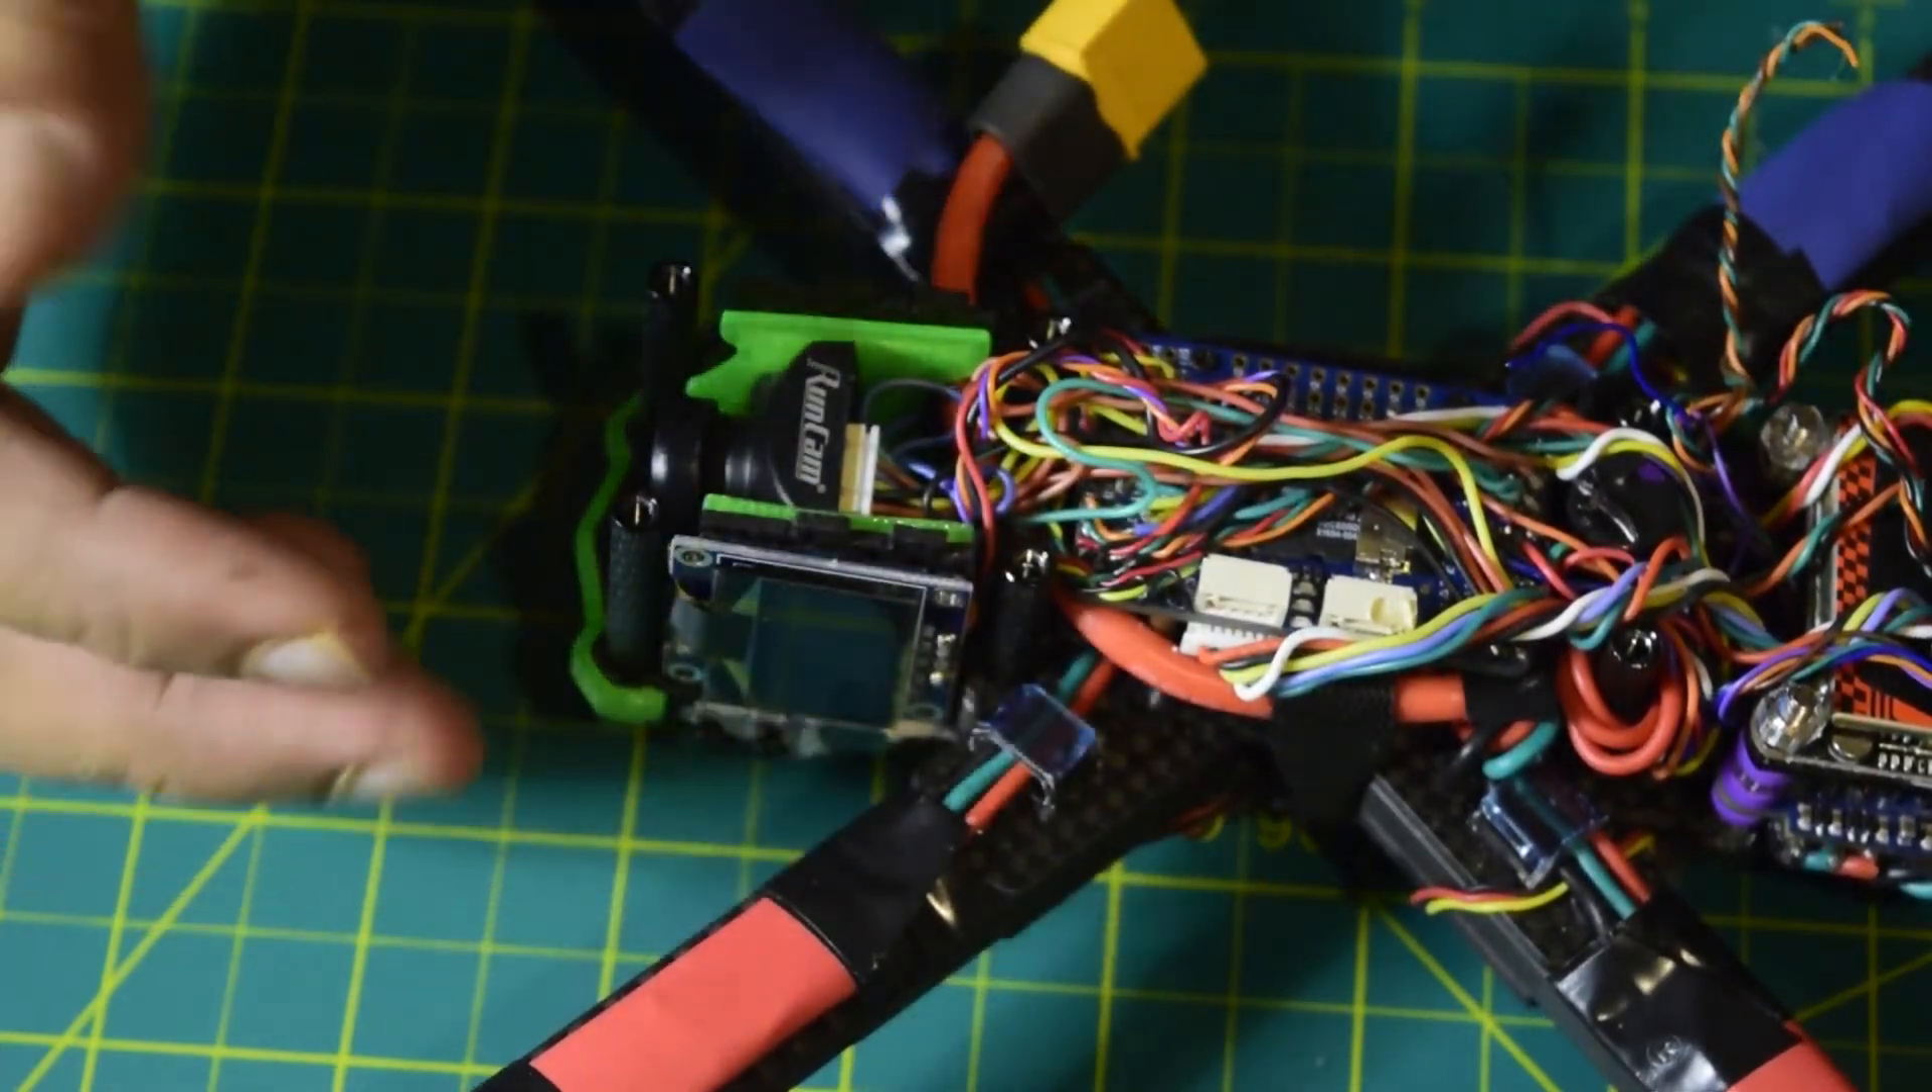As you can see my LCD is now properly installed onto the sides.